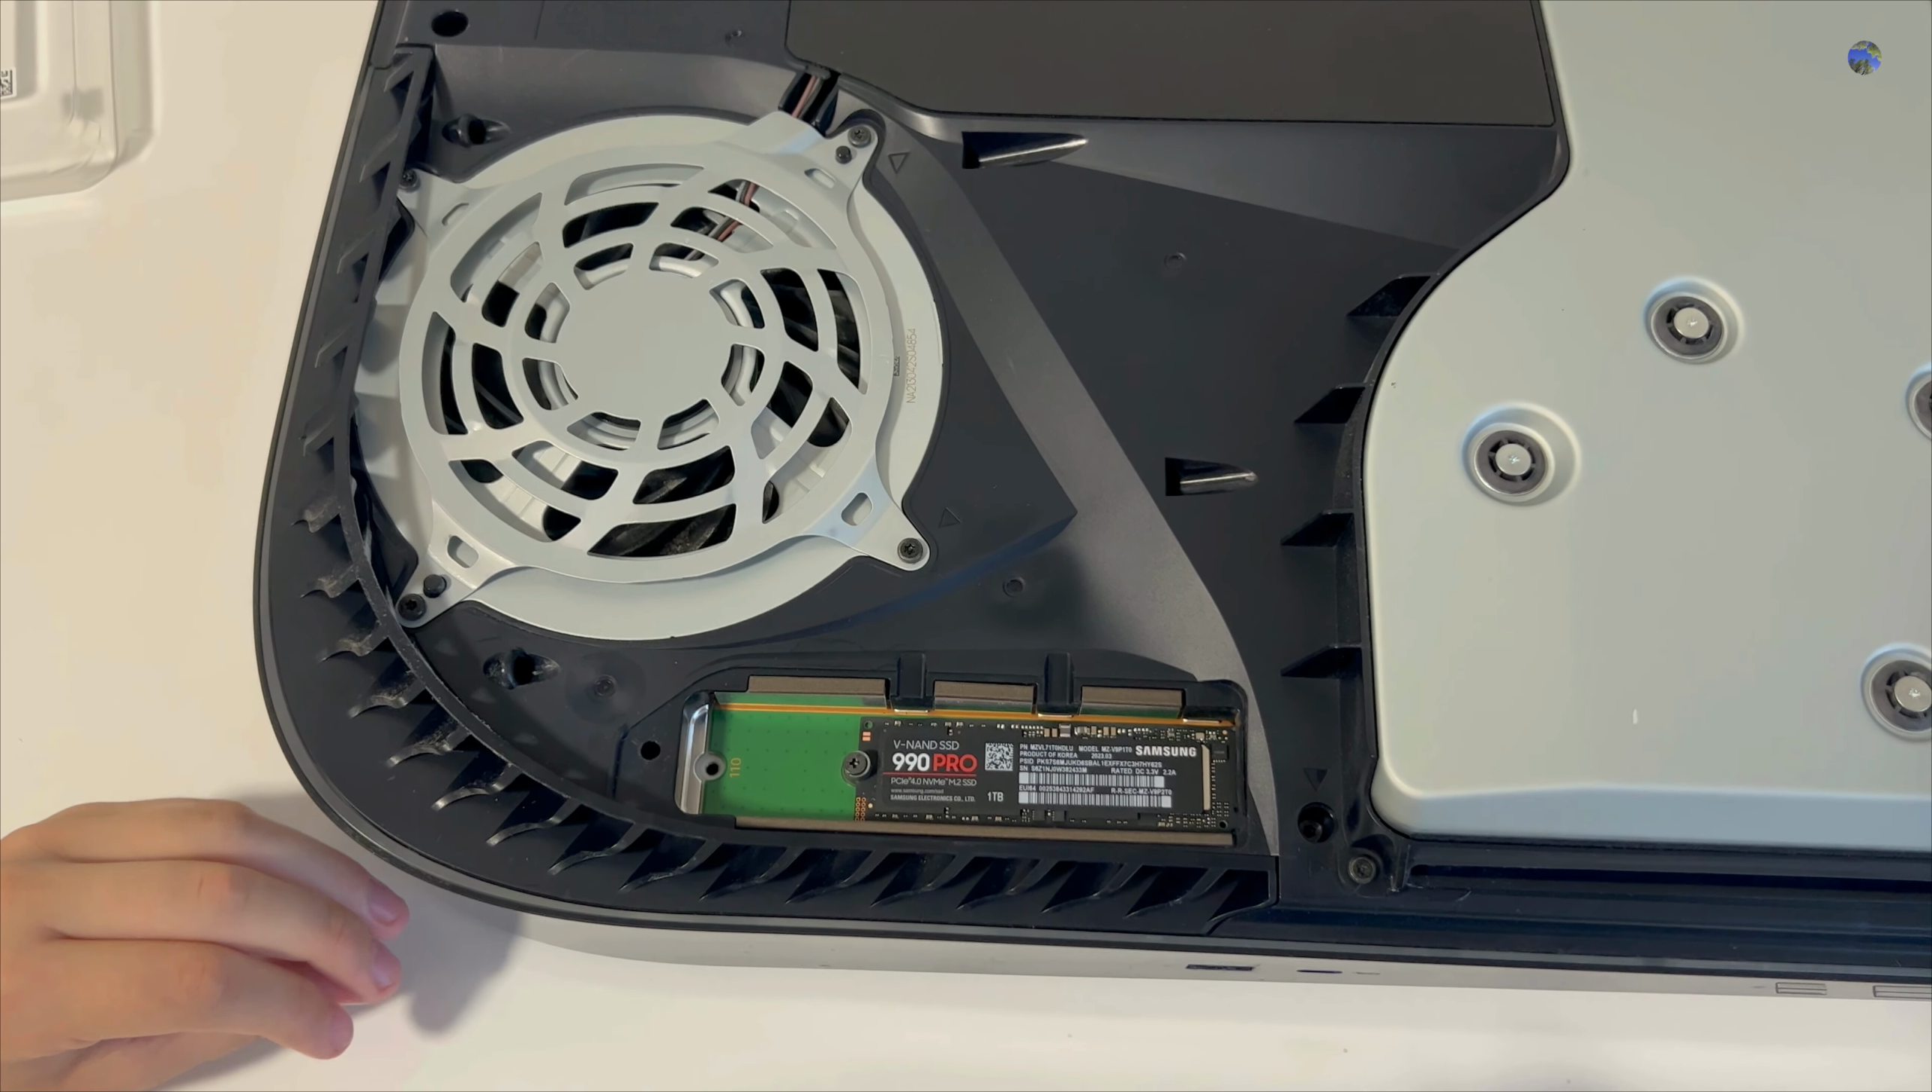Ok ragazzi, abbiamo messo il nostro carissimo disco Adesso è tutto pronto.